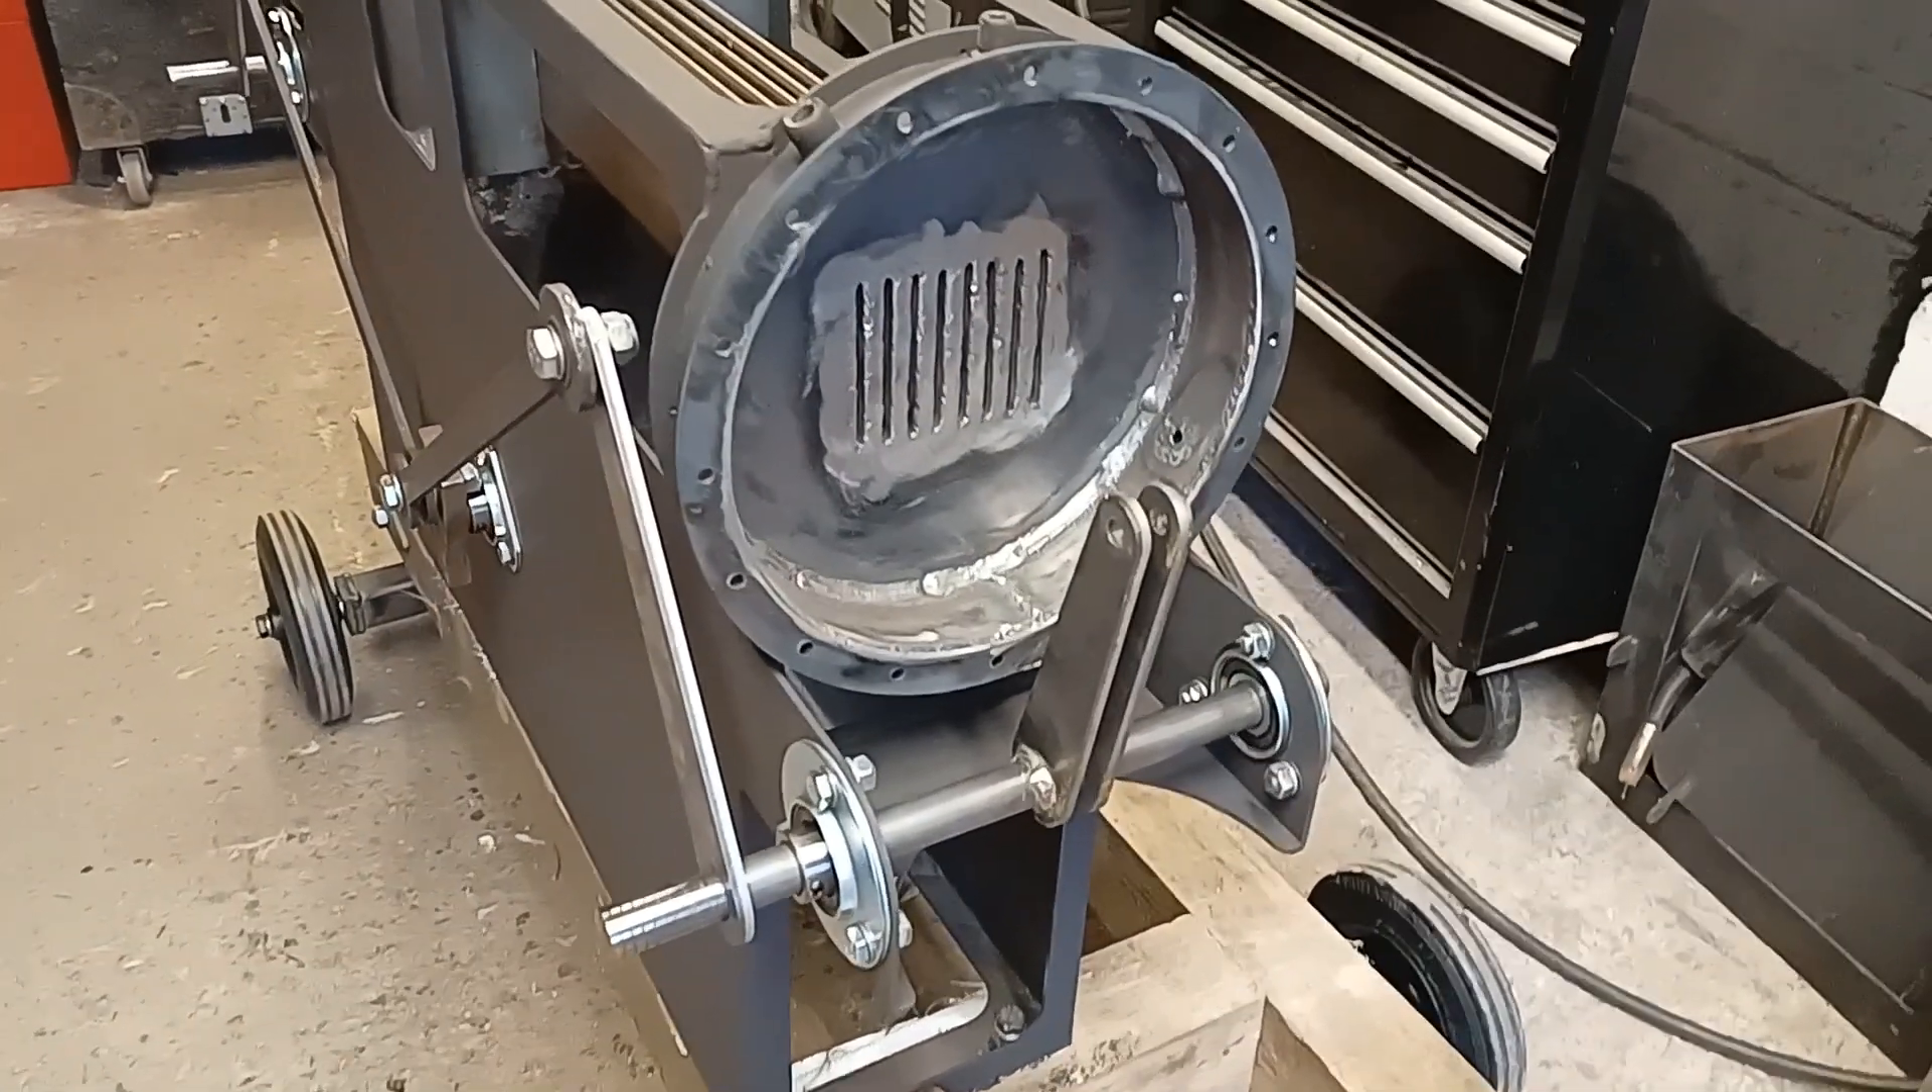So I've loosely put all the linkages in position.